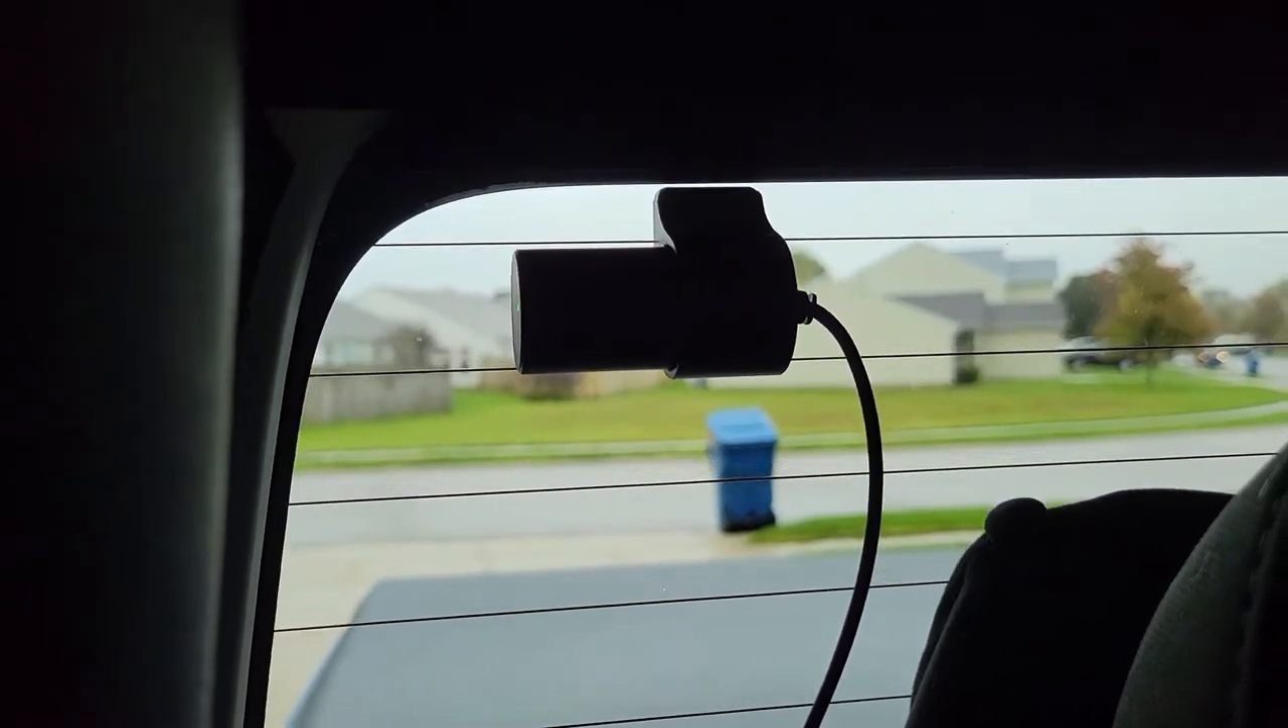I haven't zip tied the cable to this camera up yet but that is the rear view camera and I just mounted it up in the corner there.